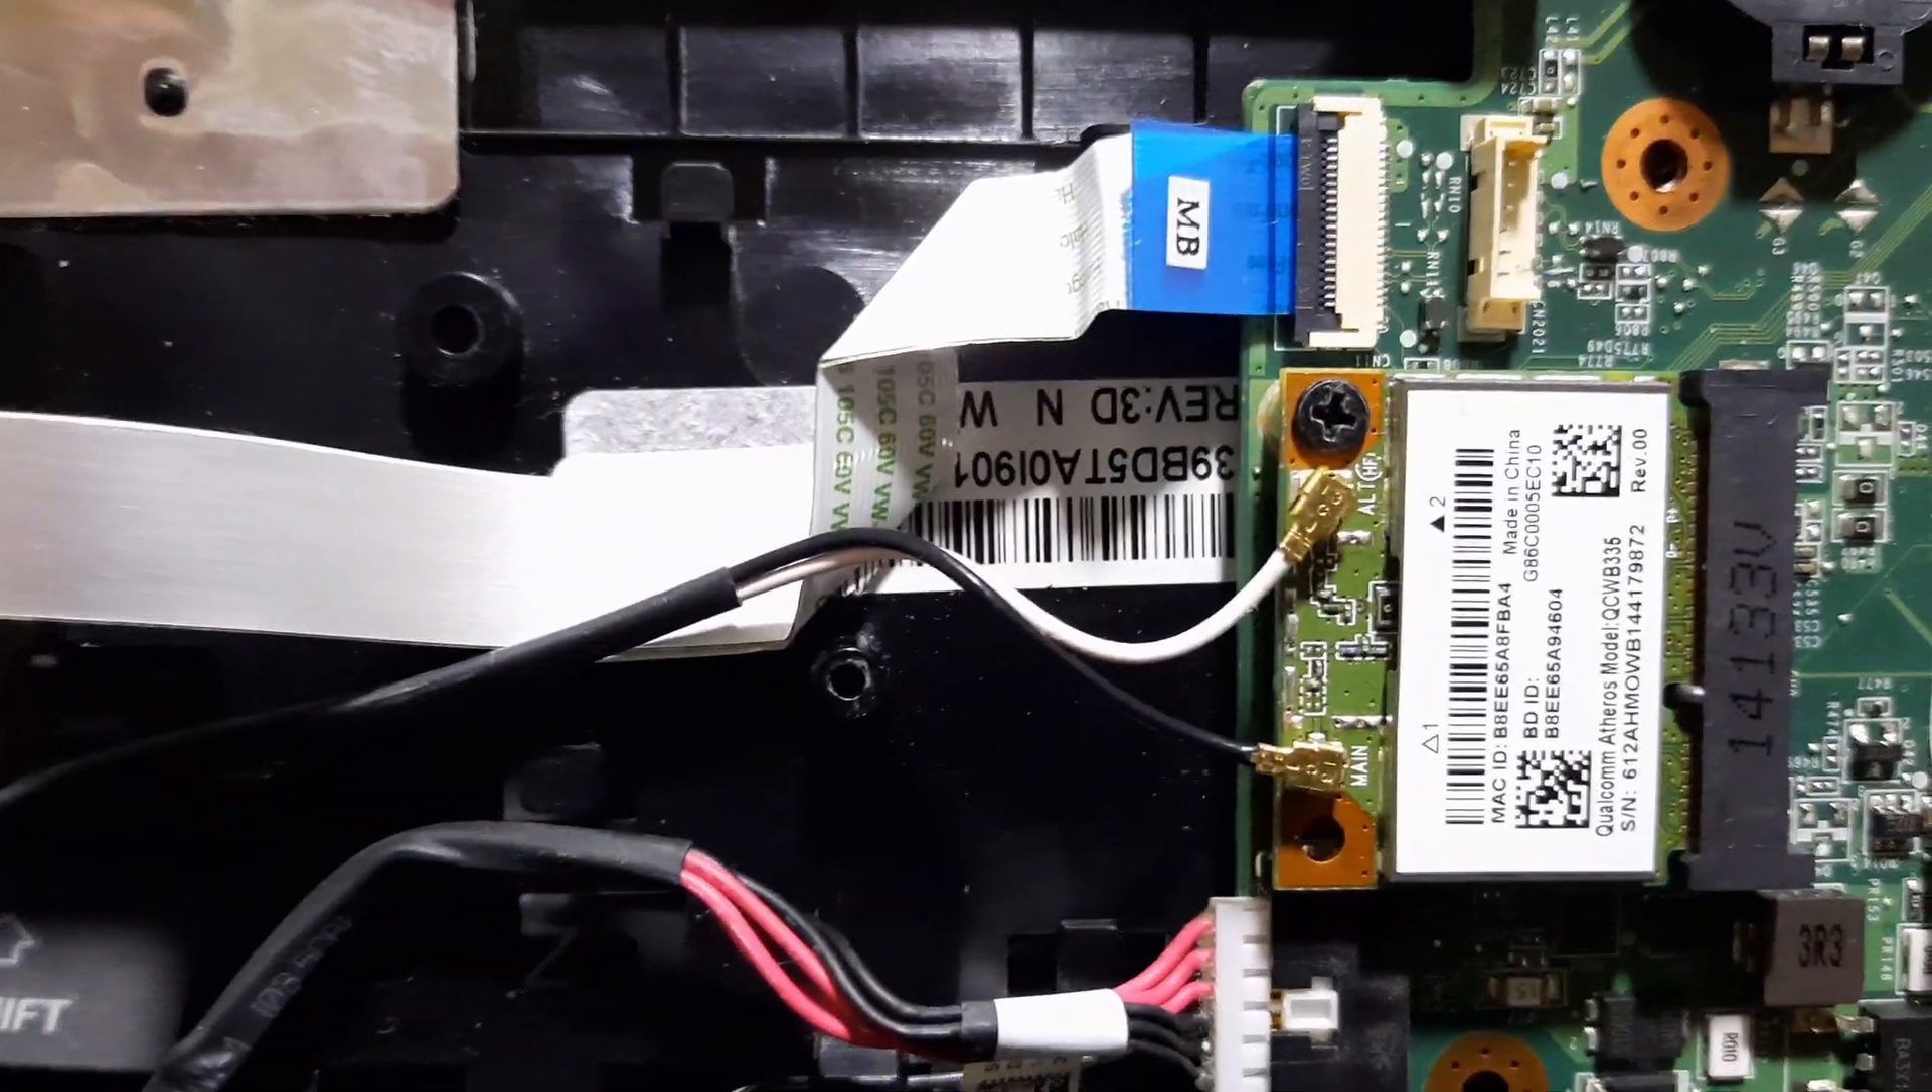Wi-Fi card's in and connected up.